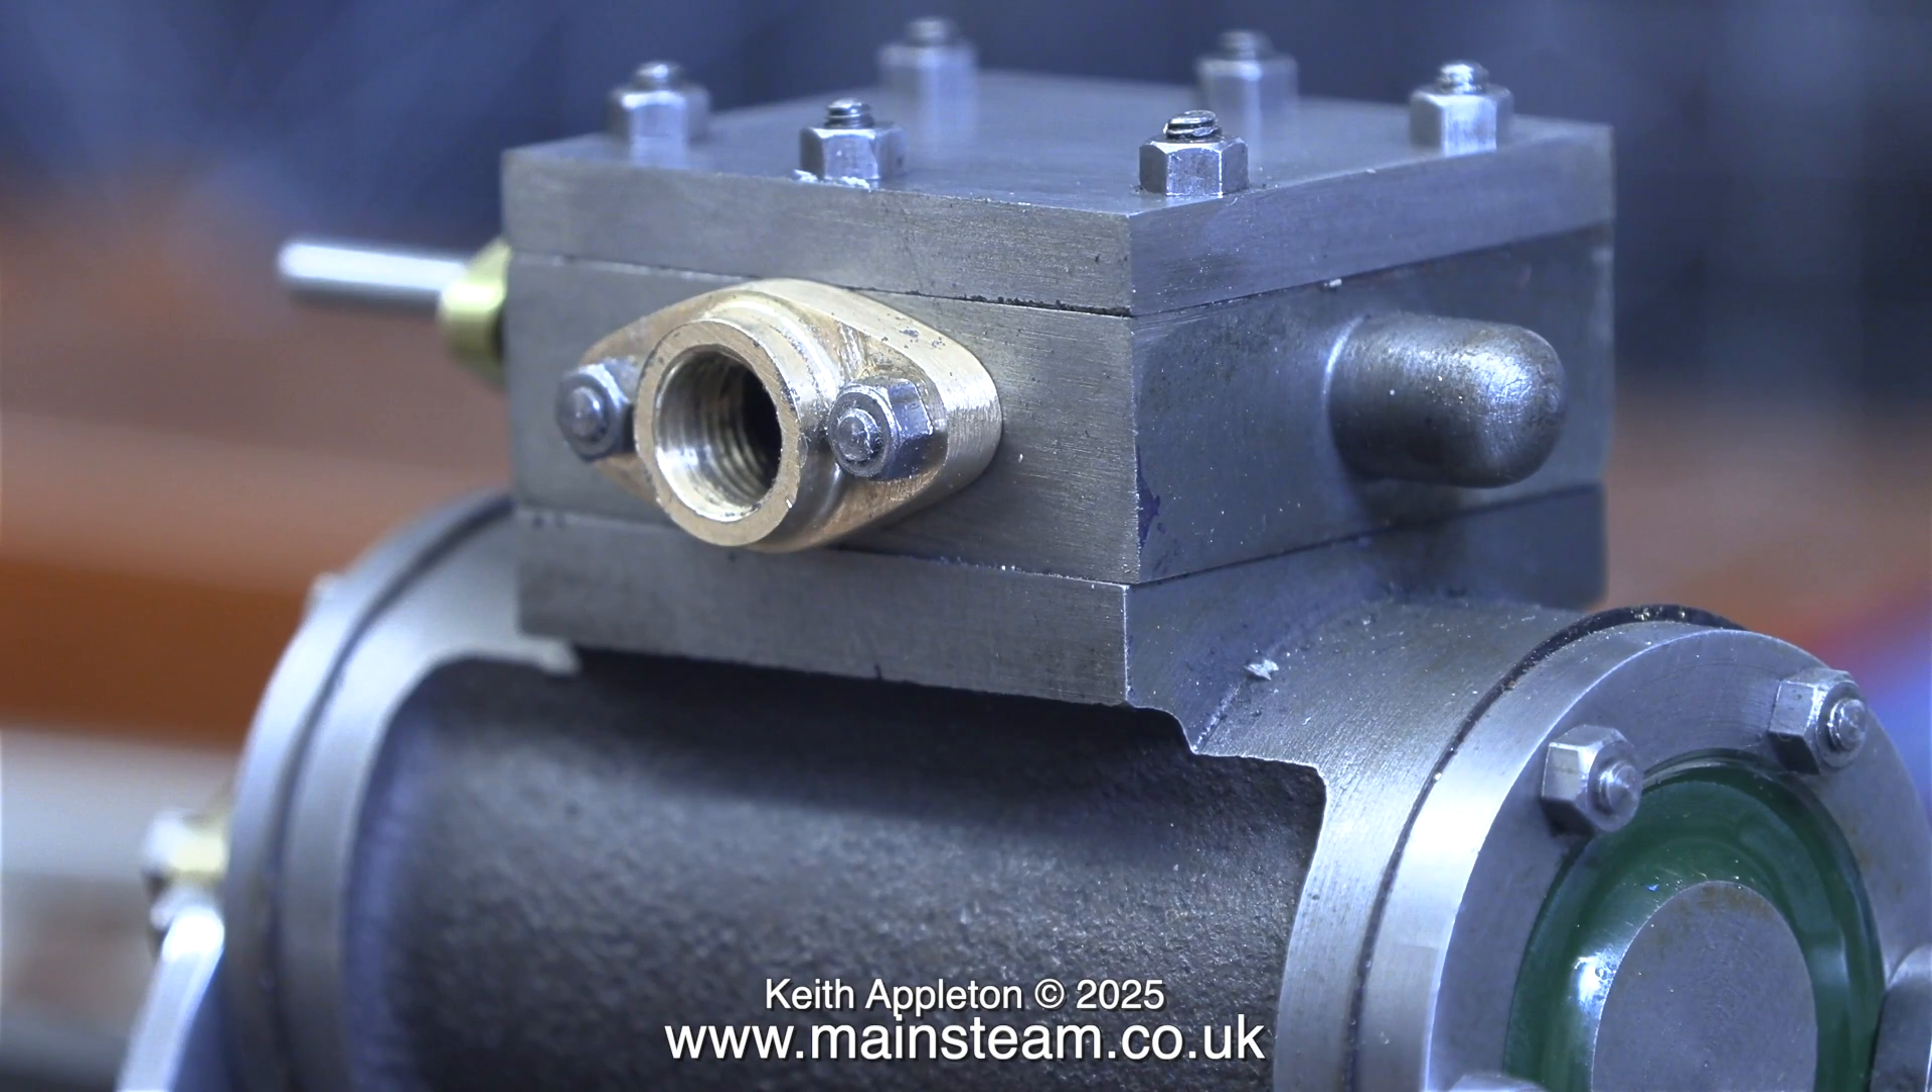After this when the loctite had cured thoroughly i pushed the pretend studs into the hole in the flange and tightened them into the steam chest.